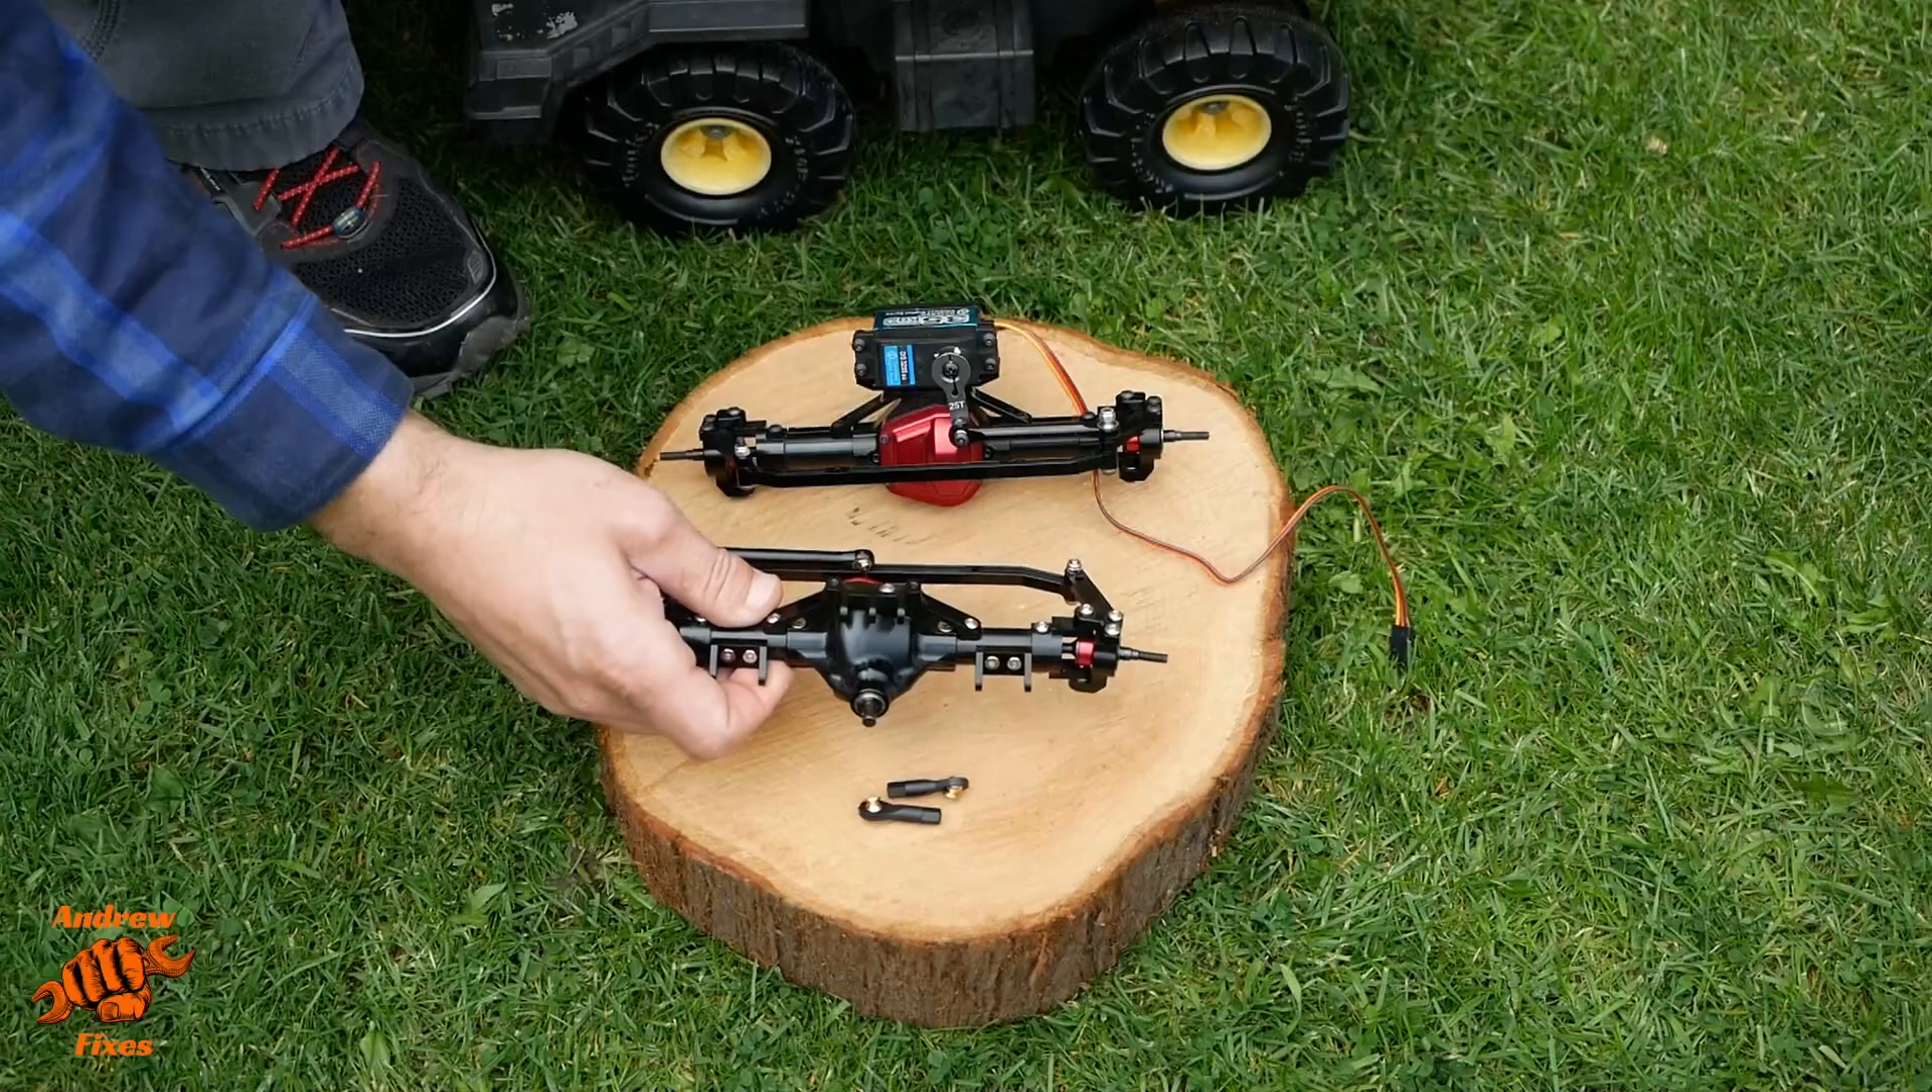This one's got the servo mounted up as you can obviously tell.